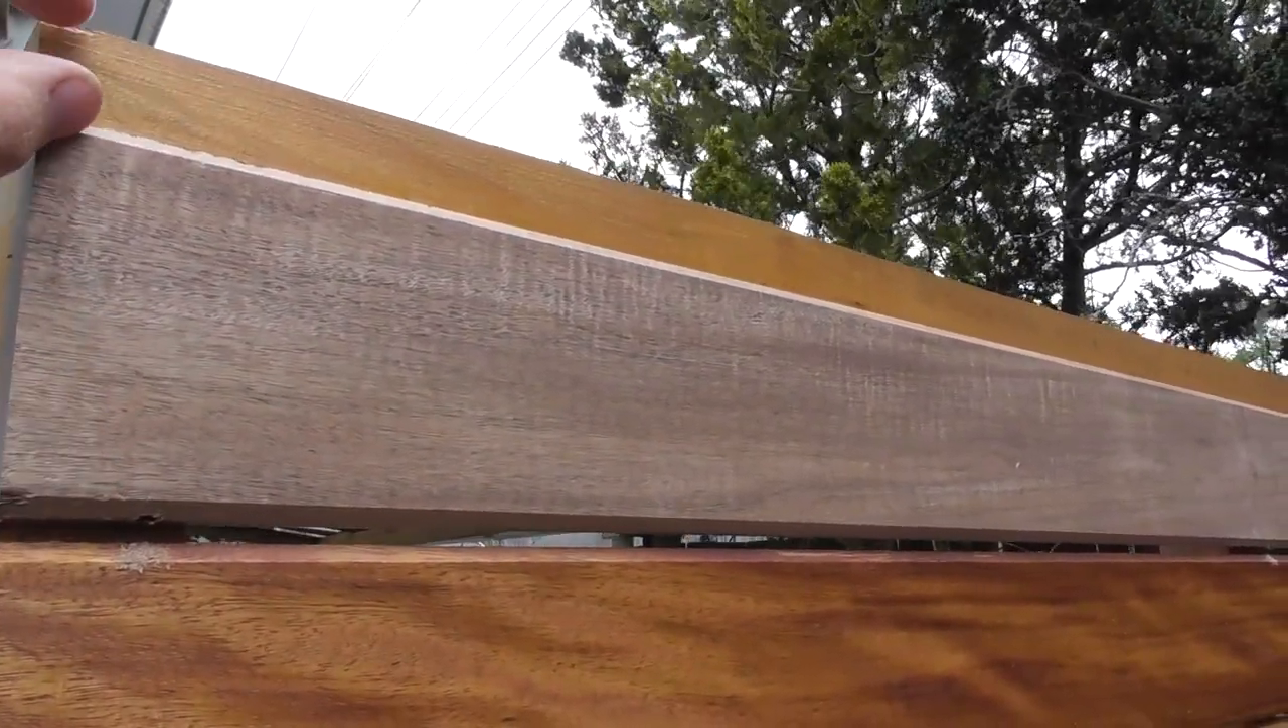So I've put another piece of Vitex on the top here and we've got this gap here.